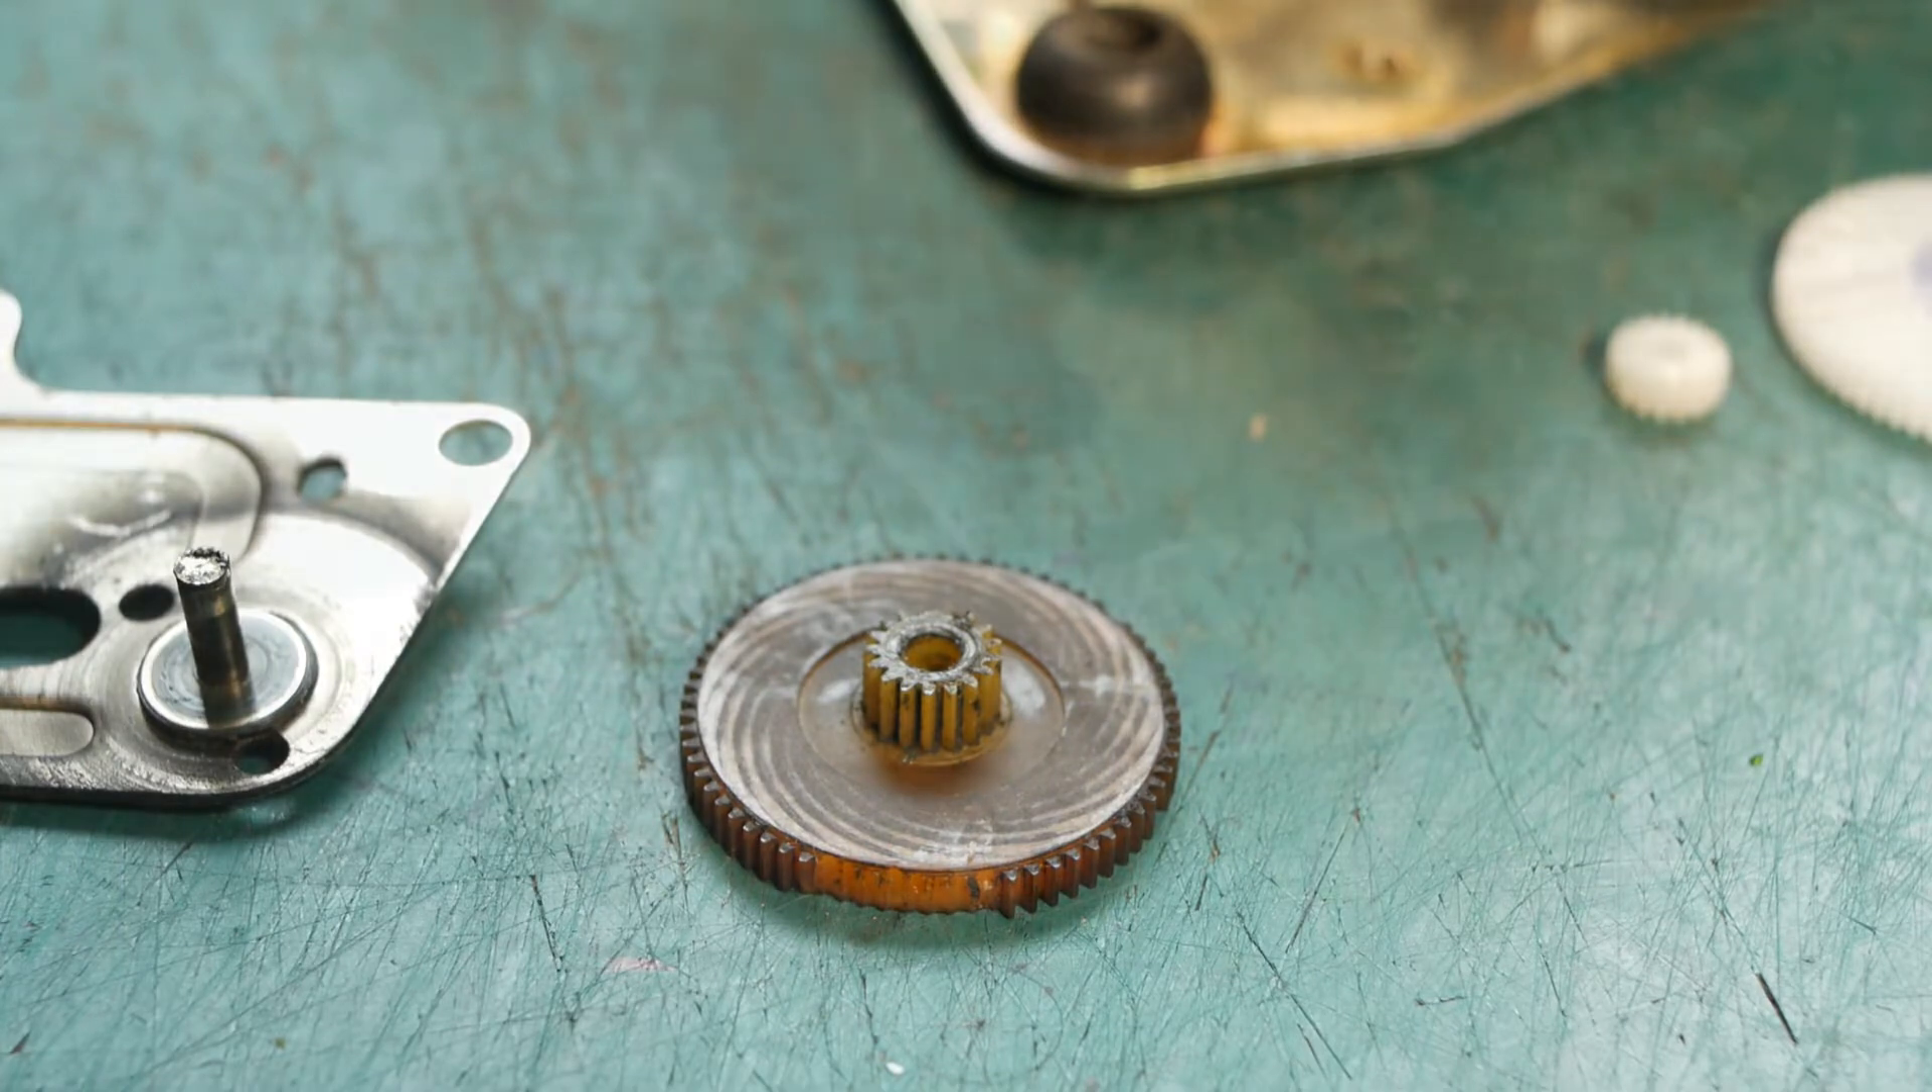Ok, inevitable C-clip disaster averted, and we now have the damaged gear off and ready to replicate.